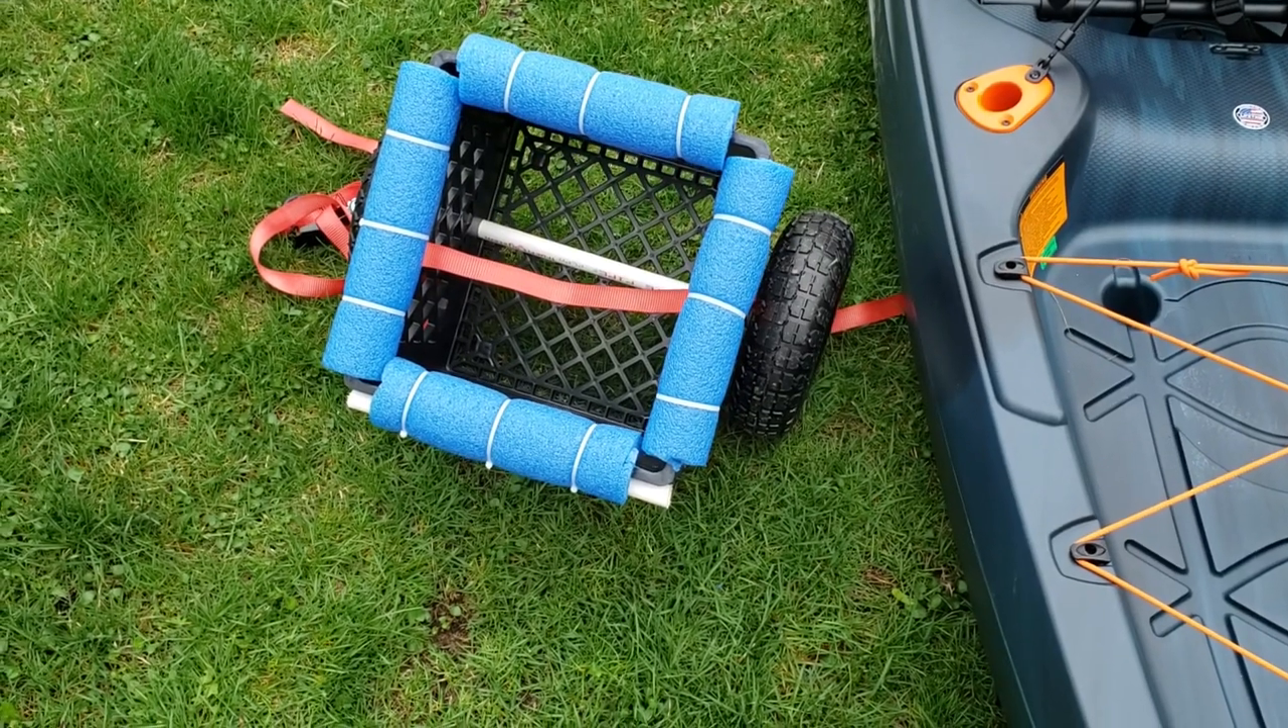I went ahead and installed the uh other uh pool noodles so now it's not going to scuff up my boat.